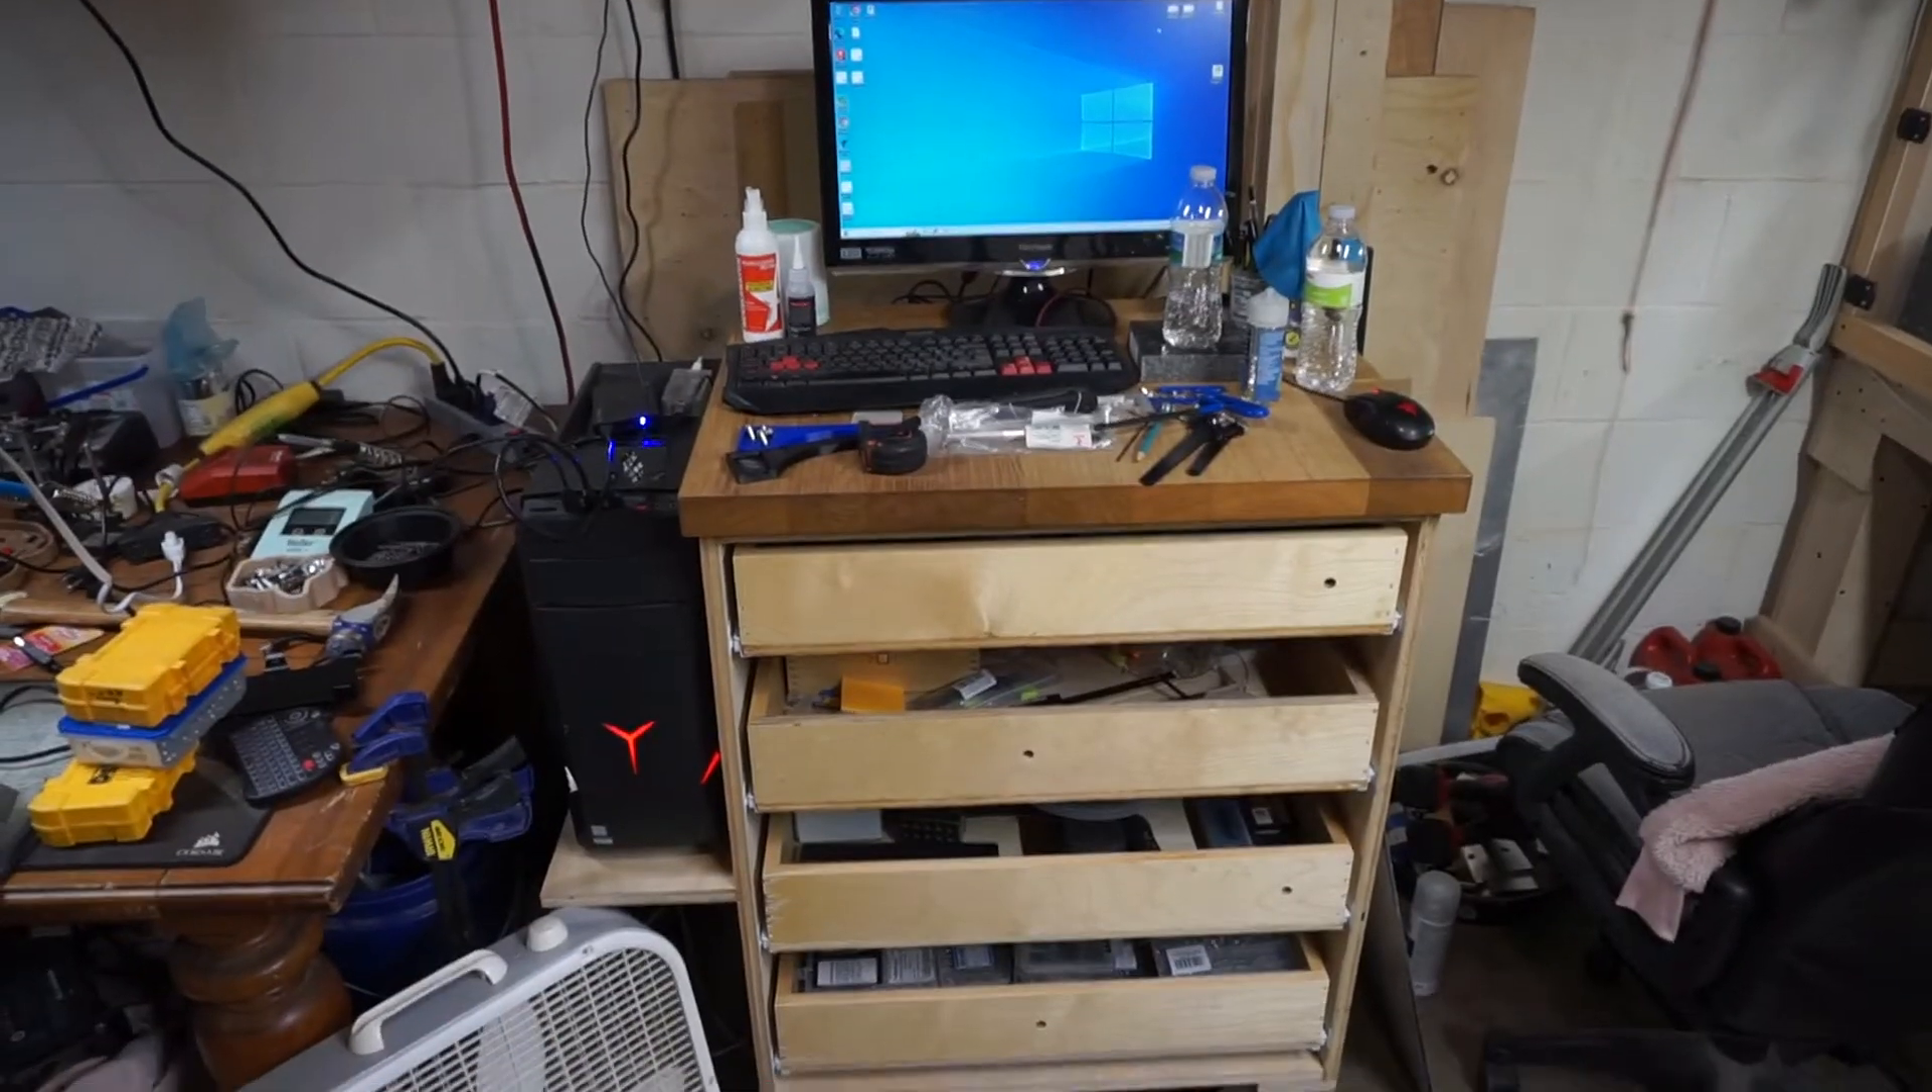So I built this drawer stack on casters it's got four drawers I need to do the drawer faces.